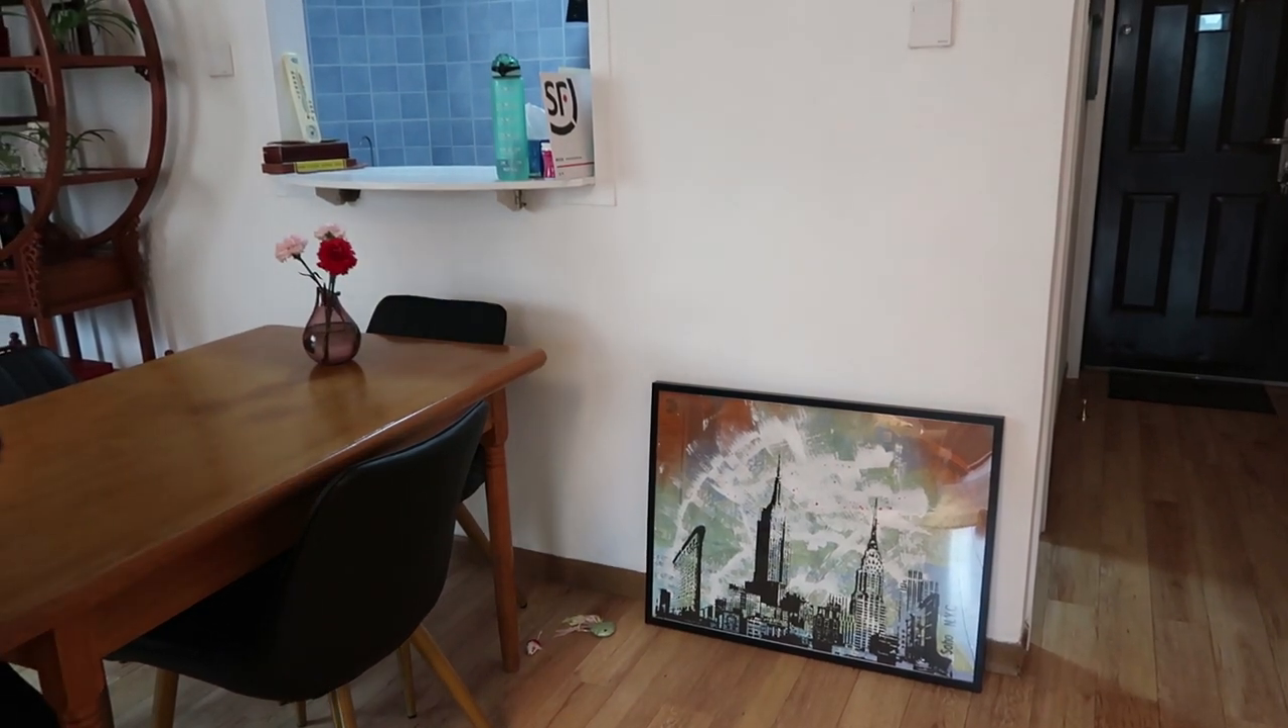And as you can see there are still some frames that need to be put up. I said it was almost done, 90 % done. And one of the things that we still need to do is put up frames.